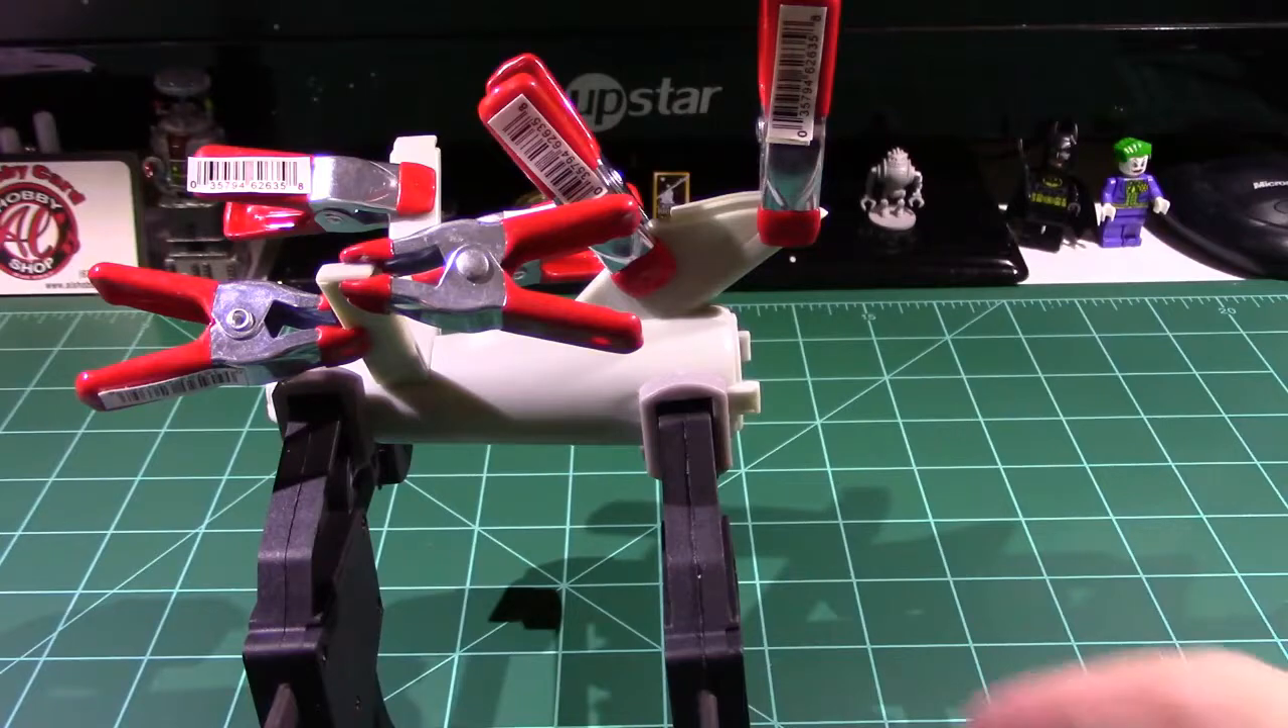Okay, as you can see here, we've got, uh, that secondary hull all clamped up.